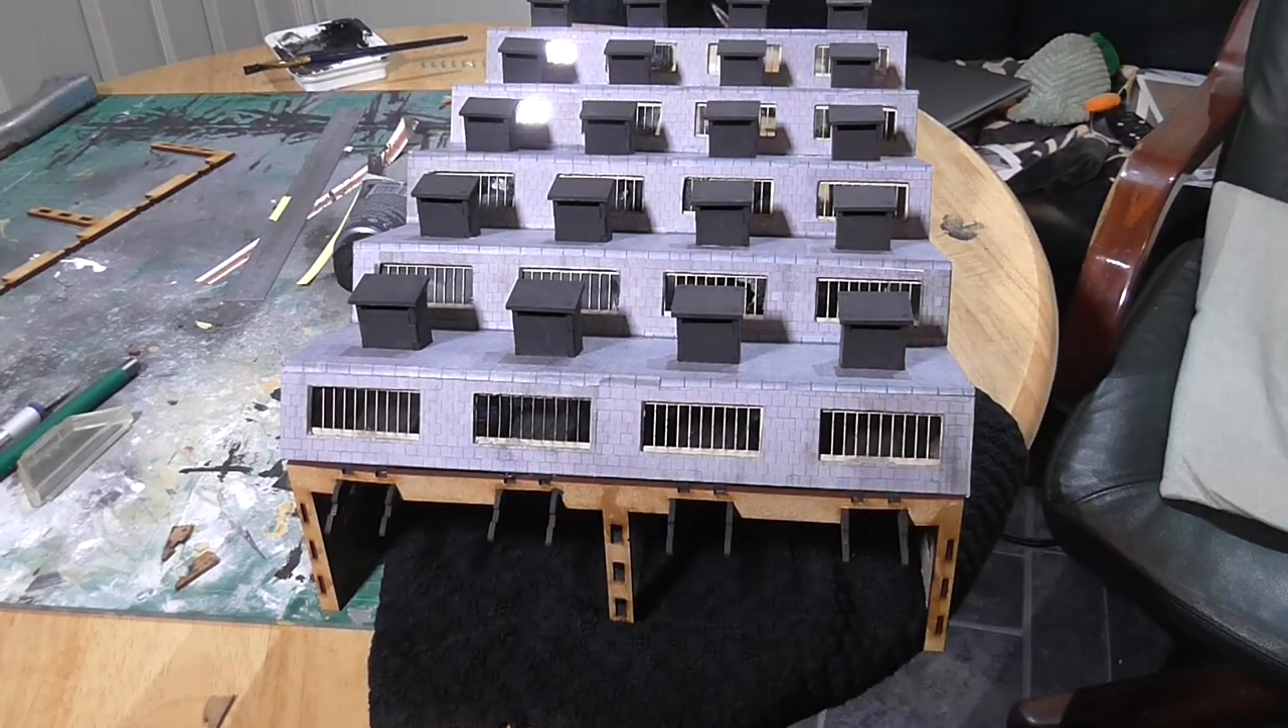So now I have fitted the chimneys. And that is how it looks.